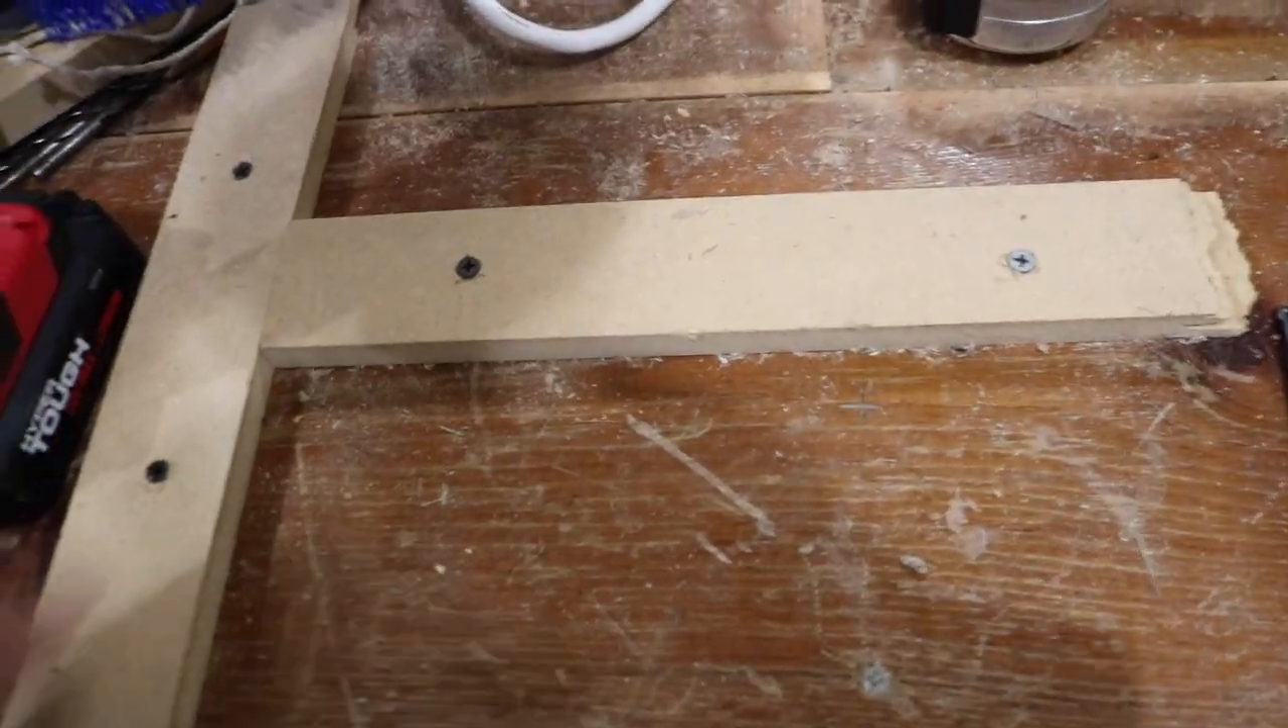I screwed the two pieces of half inch onto the actual workbench top.